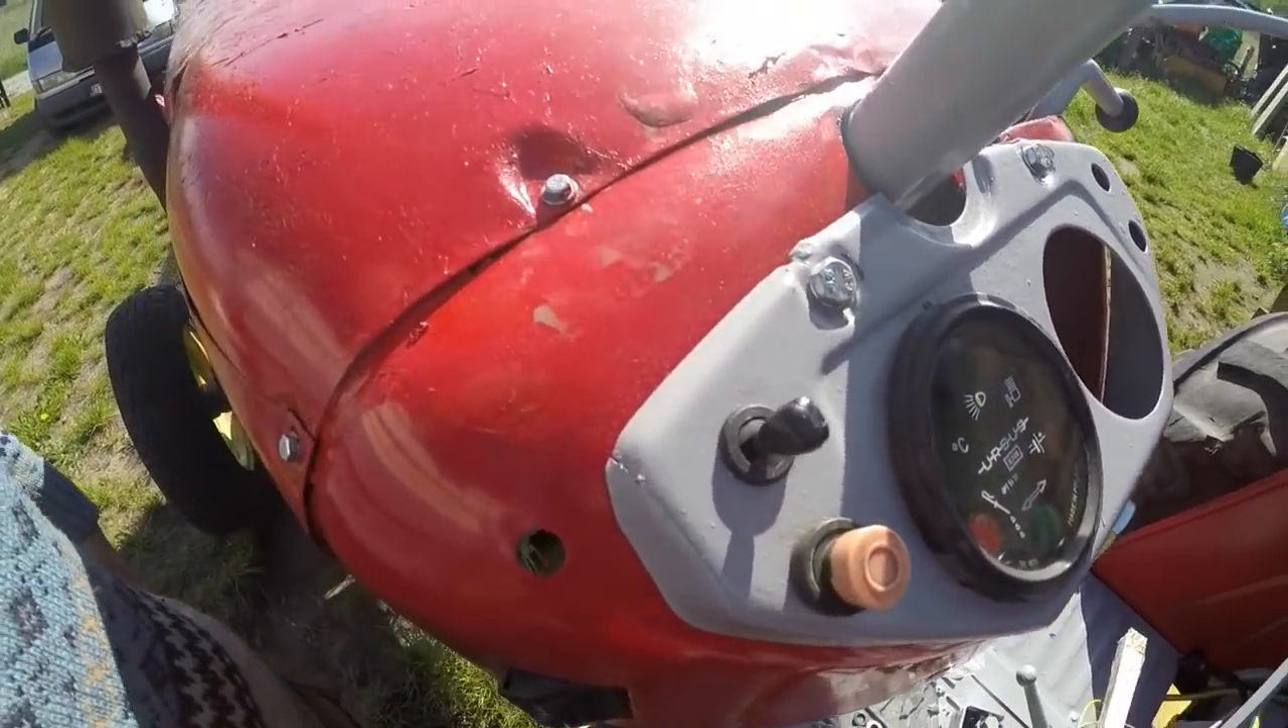Niemniej jednak jest to zegar oryginalny, ten co trzeba. Także zamontowany, bardzo się cieszę.